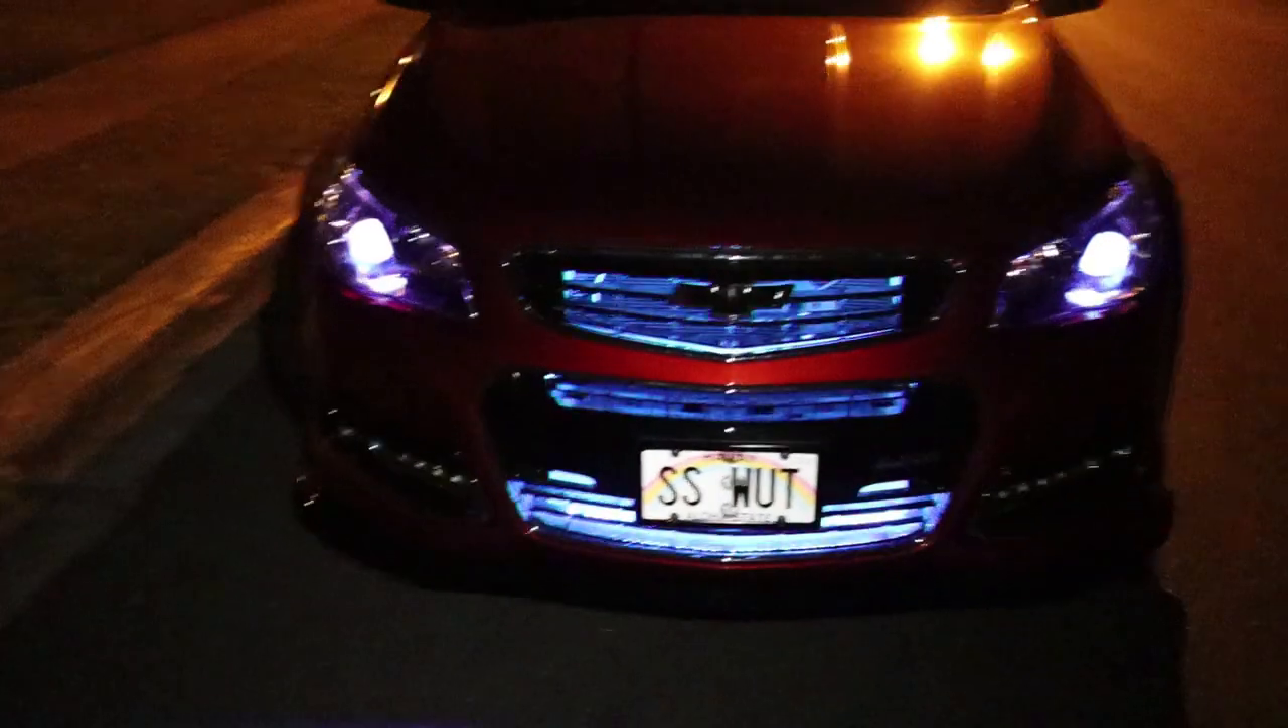It's completed. Demon eyes and the grill lights all done. Op7 grill lights and then the diode dynamics demon eye set.